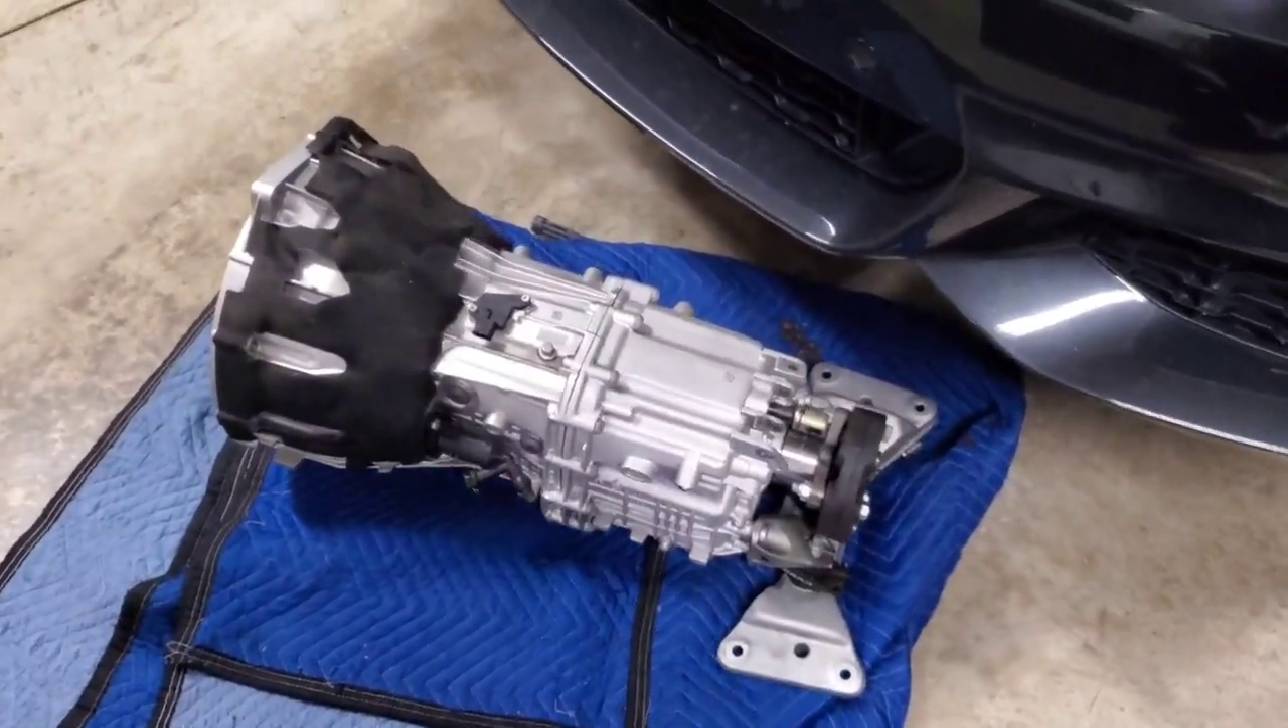All right so we got the transmission out as expected it was a complete headache but got it done.